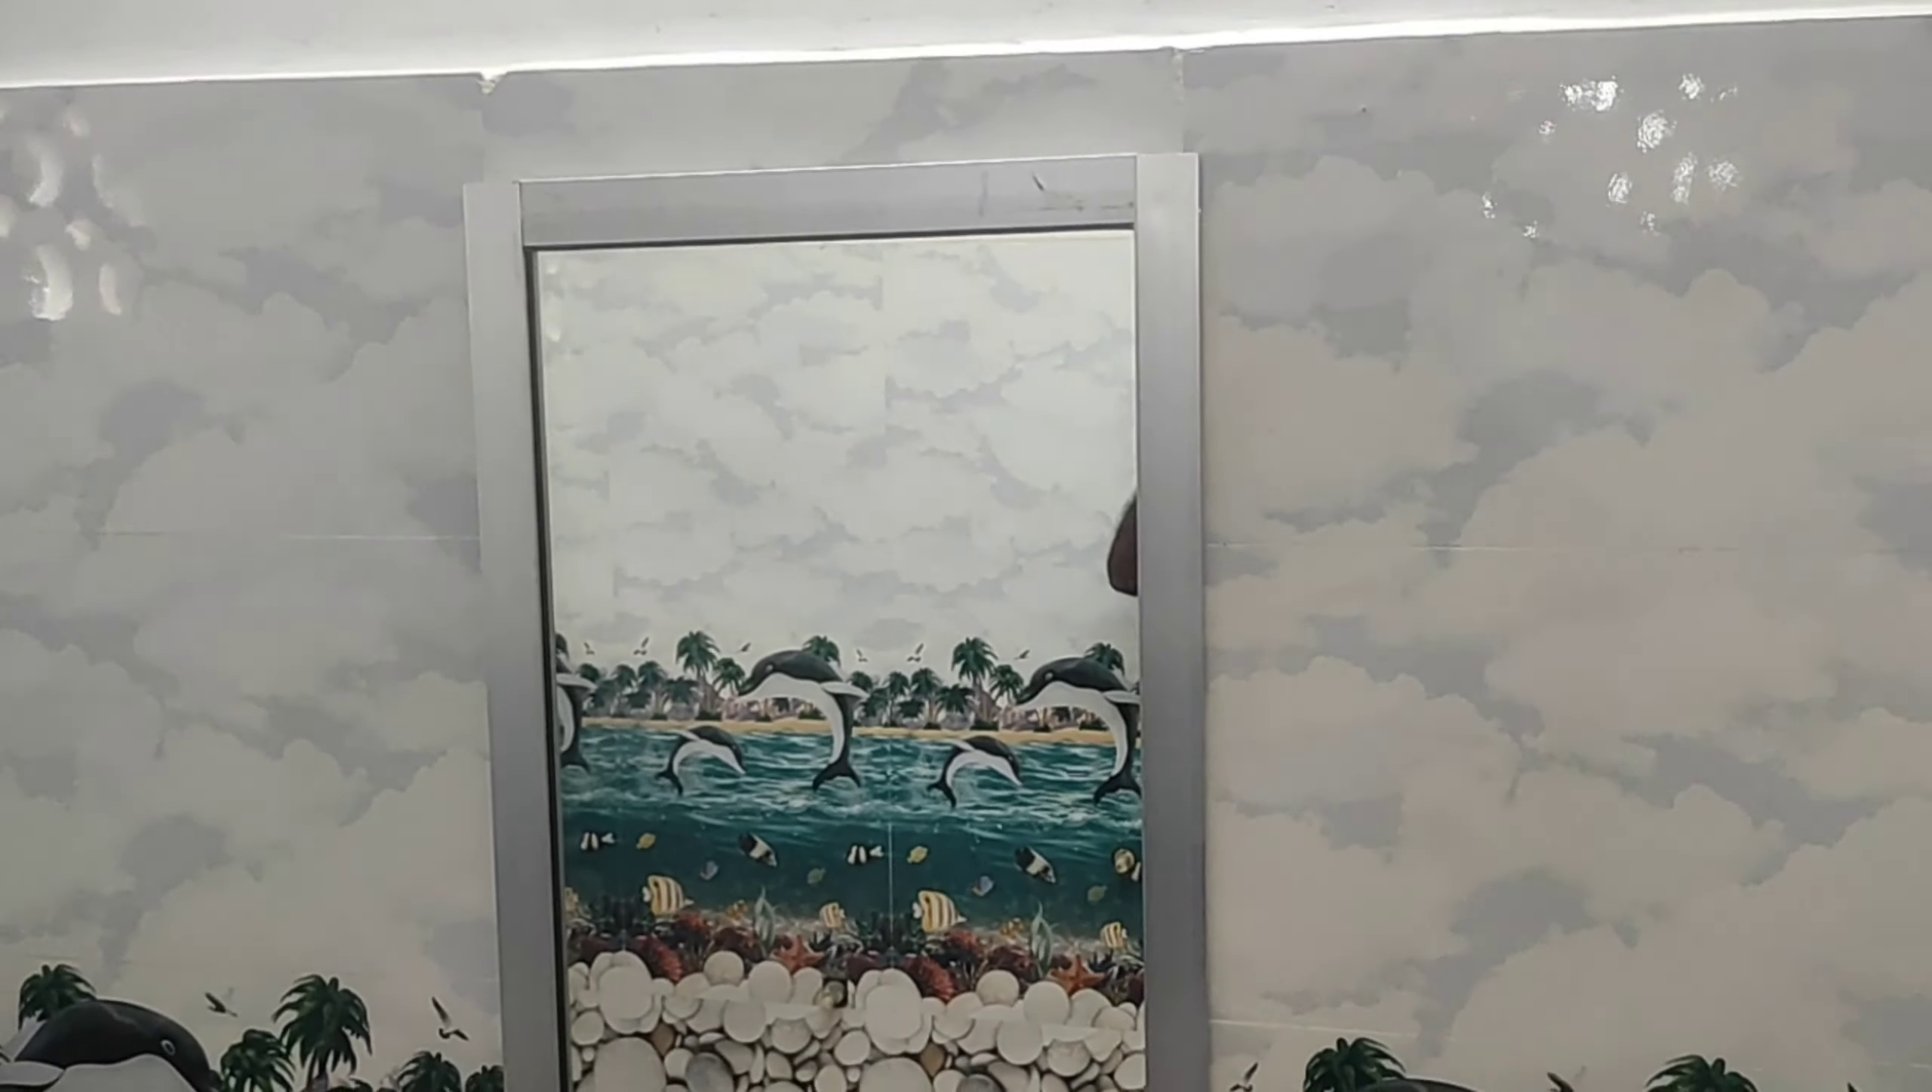हो गया हमरा लुकिंग गलास लग गया है।